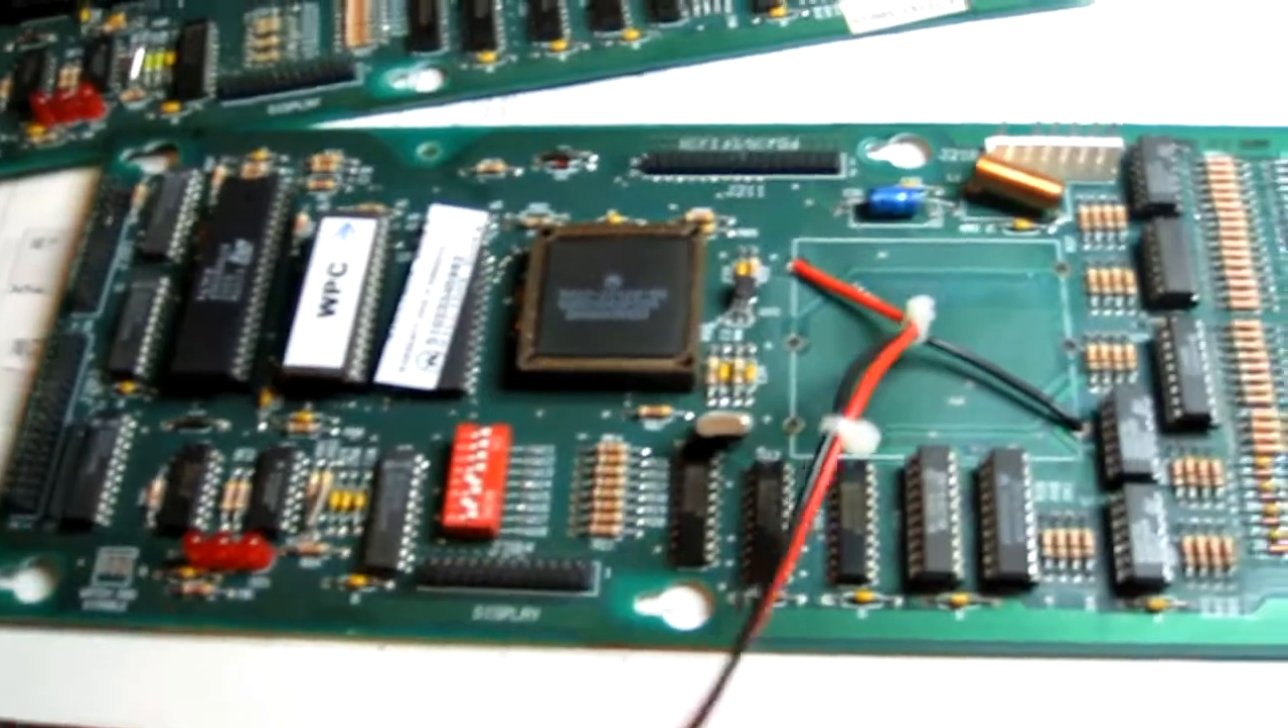Okay and the last job I've done with this board now after I've tested it is I've fitted some two foot of wire so that the customer can install a remote battery holder if they so wish.